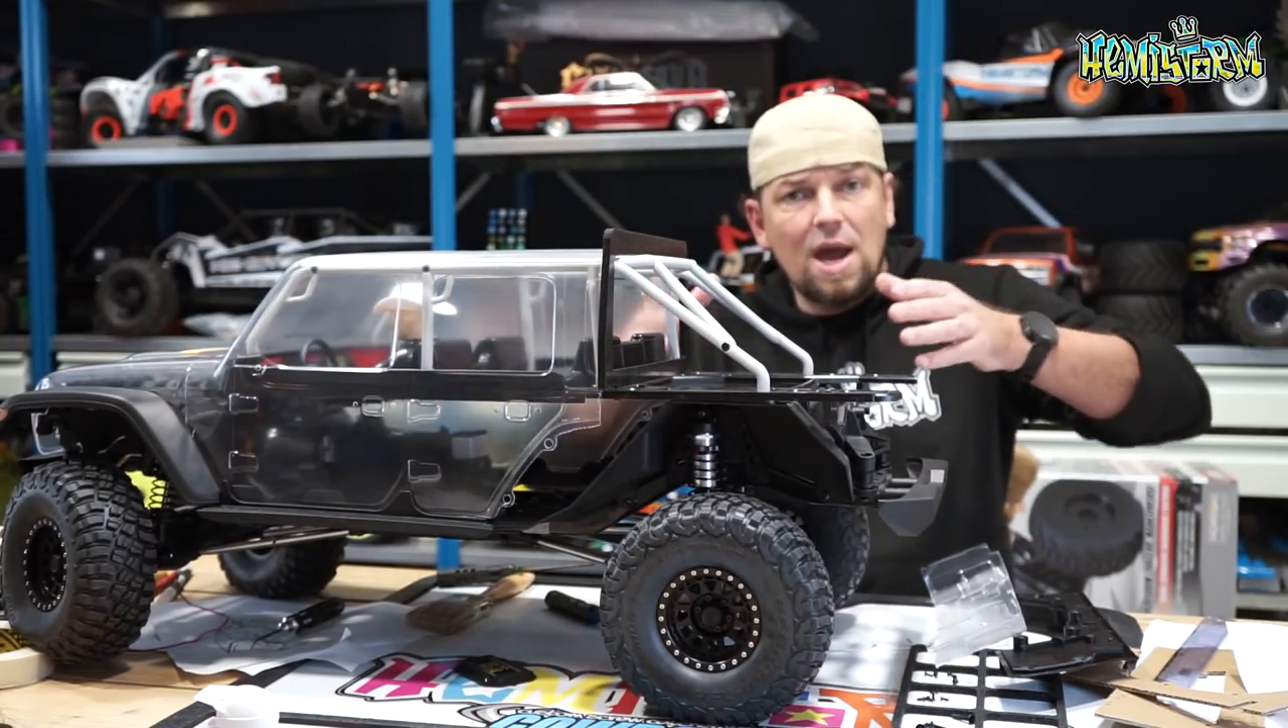Because currently there is of course a massive gap sitting right in front of those rear wheels because we have stretched this thing quite a bit.